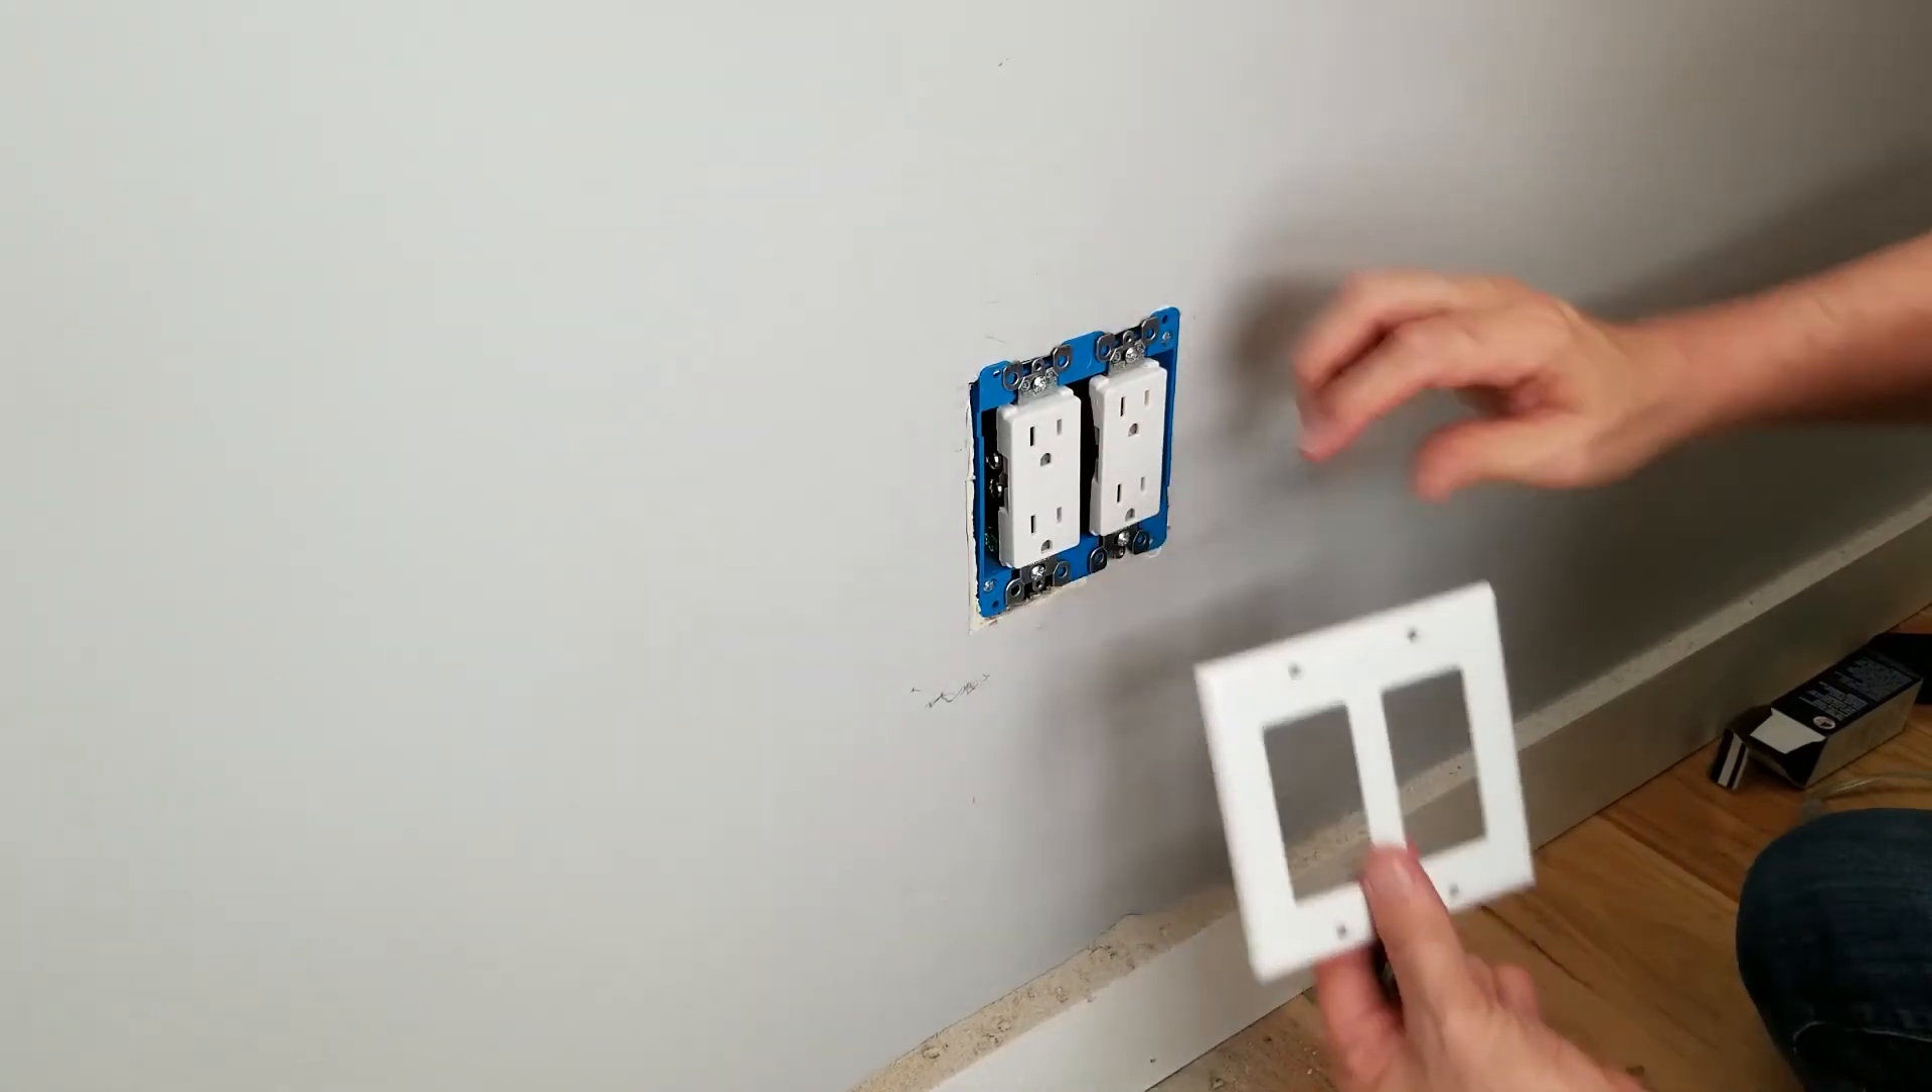With both receptacles in place, we're ready to put on the wall plate.